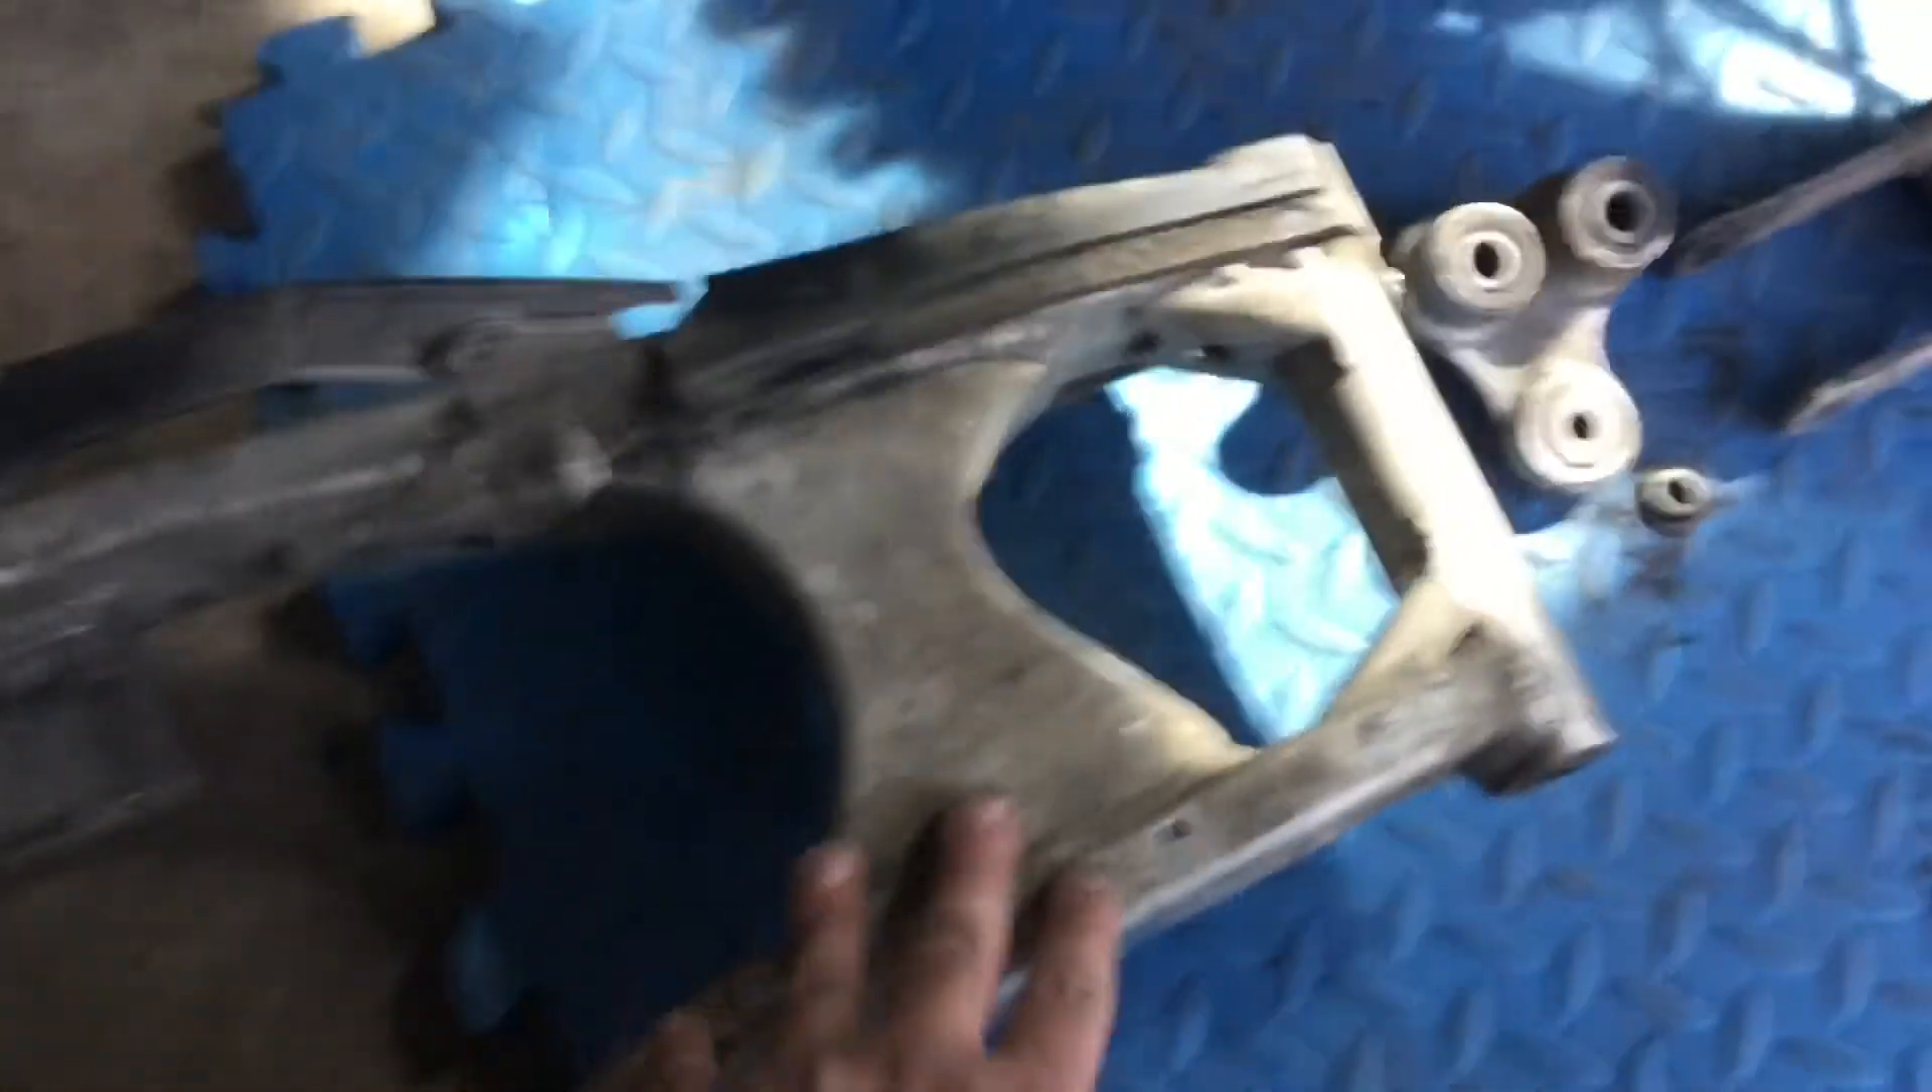Here, everything is off the bike. So, that's the swing arm.